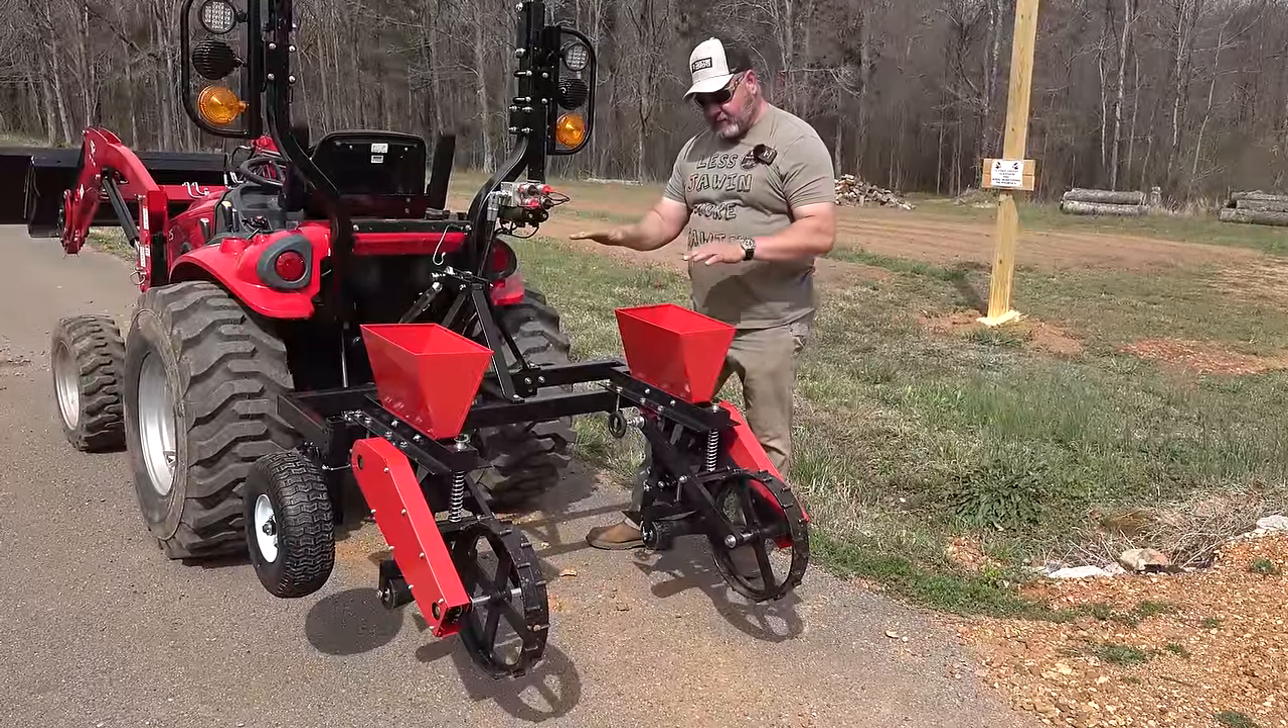The planter's on the back of the tractor now and obviously and then we've we've got it set up so when the when the planter is in the down position that it's running level front to rear on its wheel.